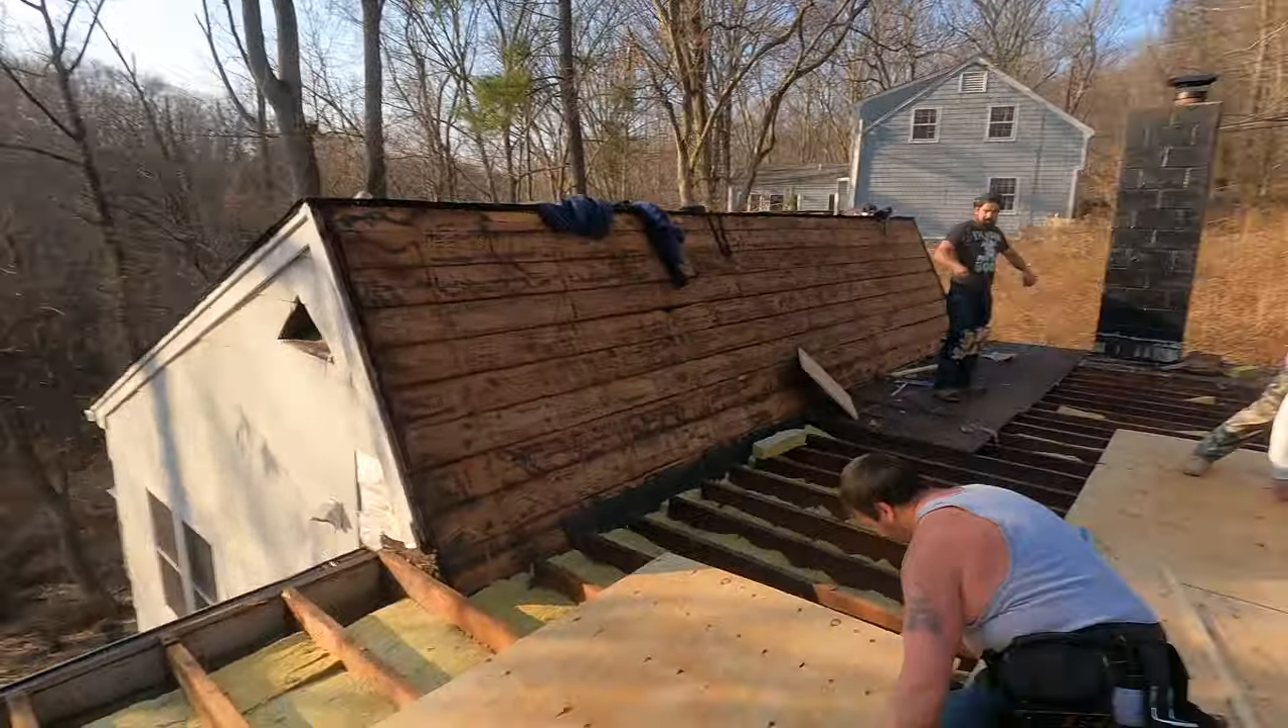We're now at the point where the last couple sheets are going in.